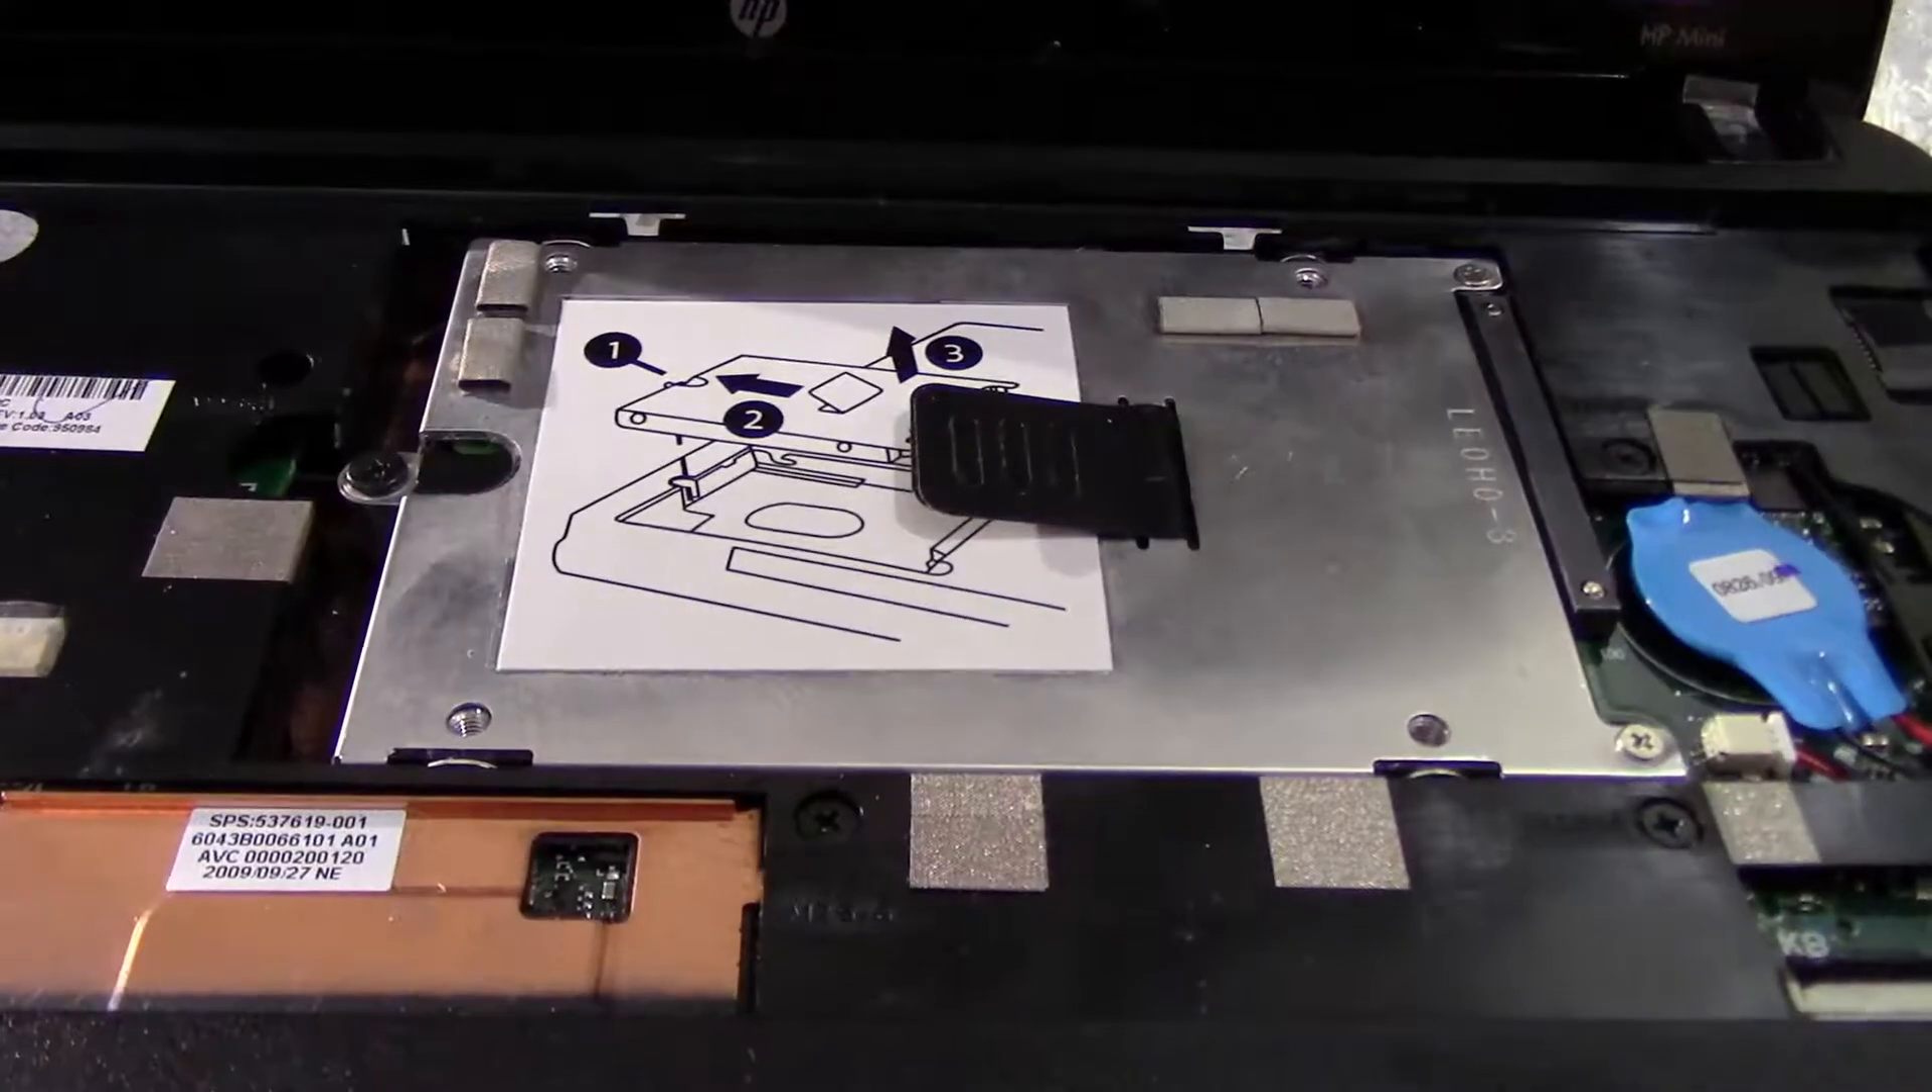So now that we have the keyboard removed, you can see the hard drive here.